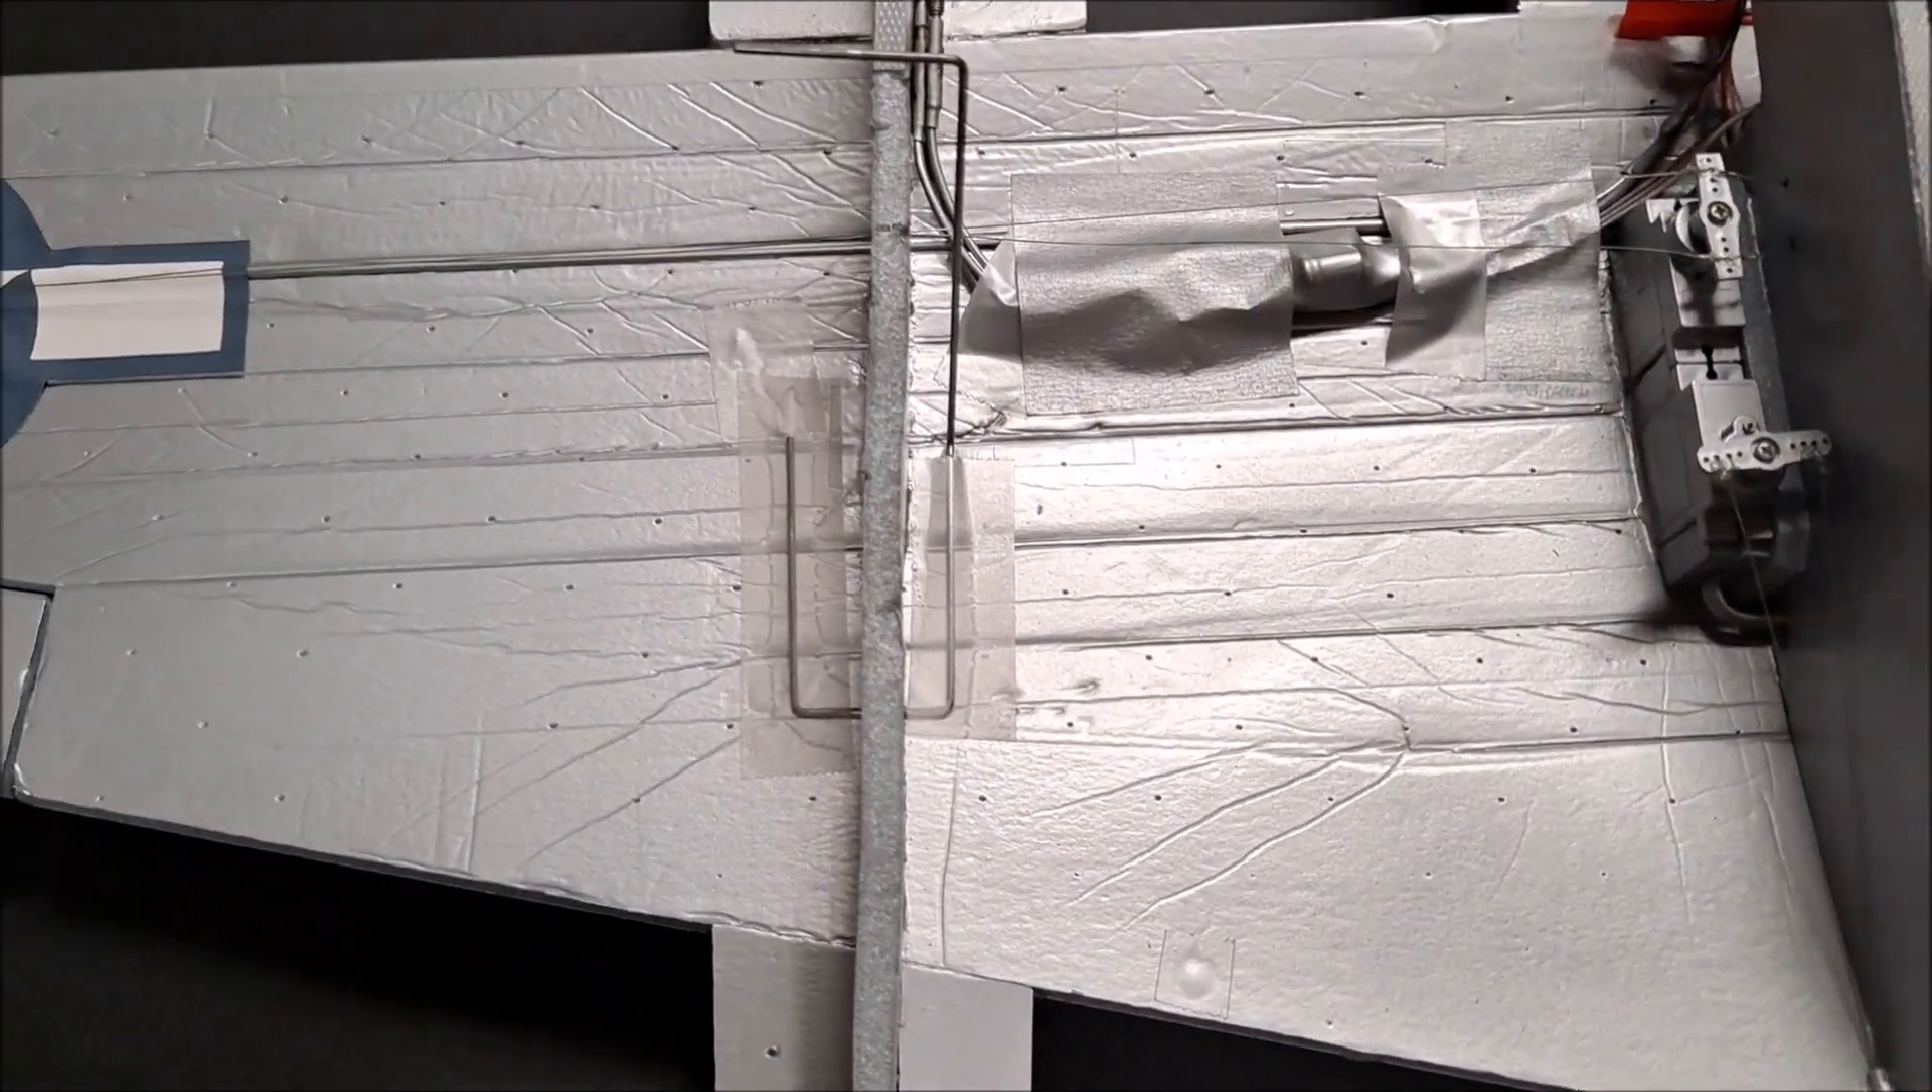And you can see the landing gear on the left side has been taped down.